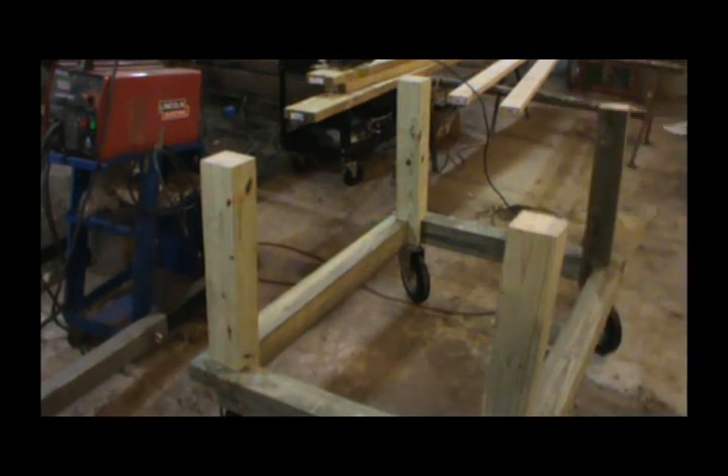And then, all we got to do is put our top rail on and maybe some bracing.